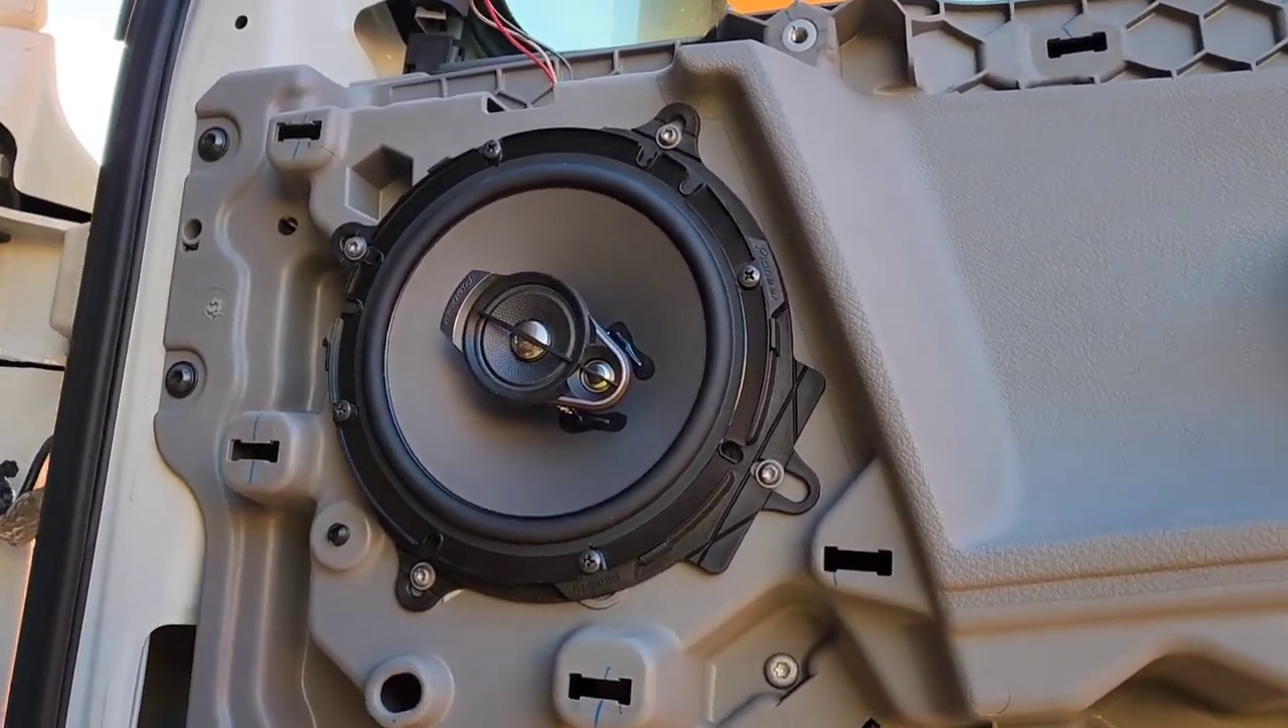All right here's our speaker installed.